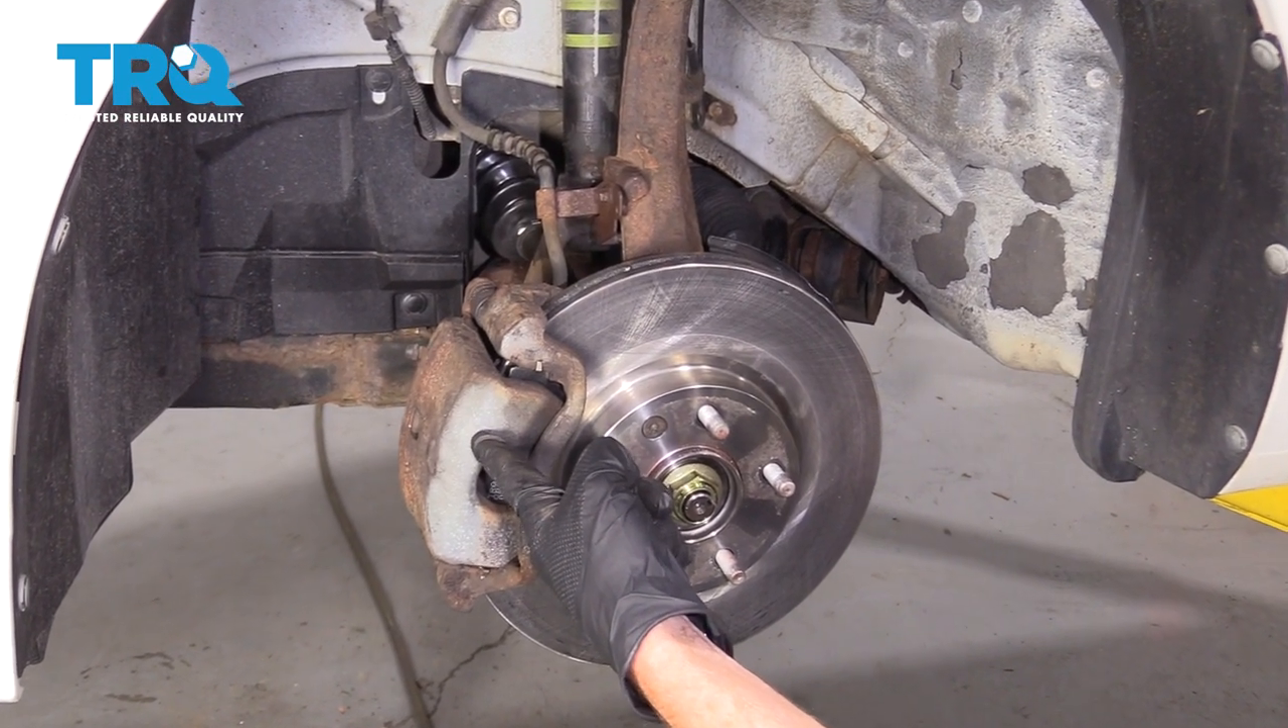Now with the wheel off, we have a nice clear view of our front caliper.